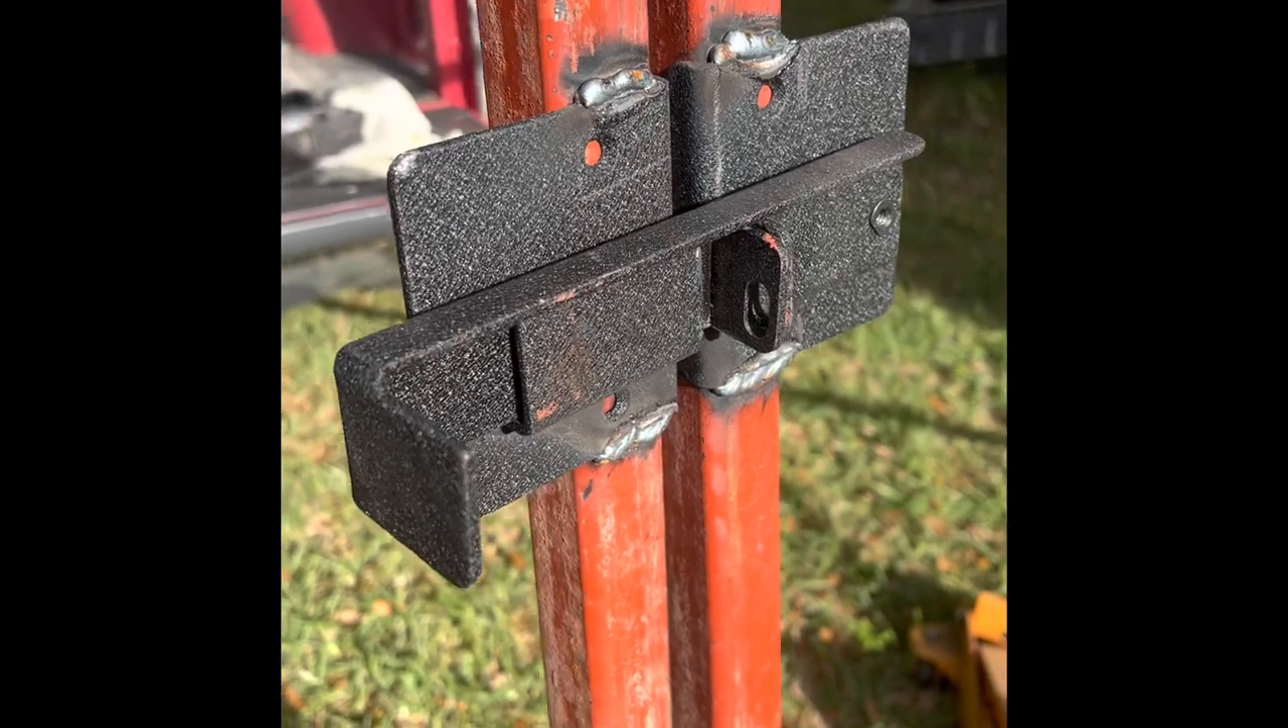Here's our latch welded in place.